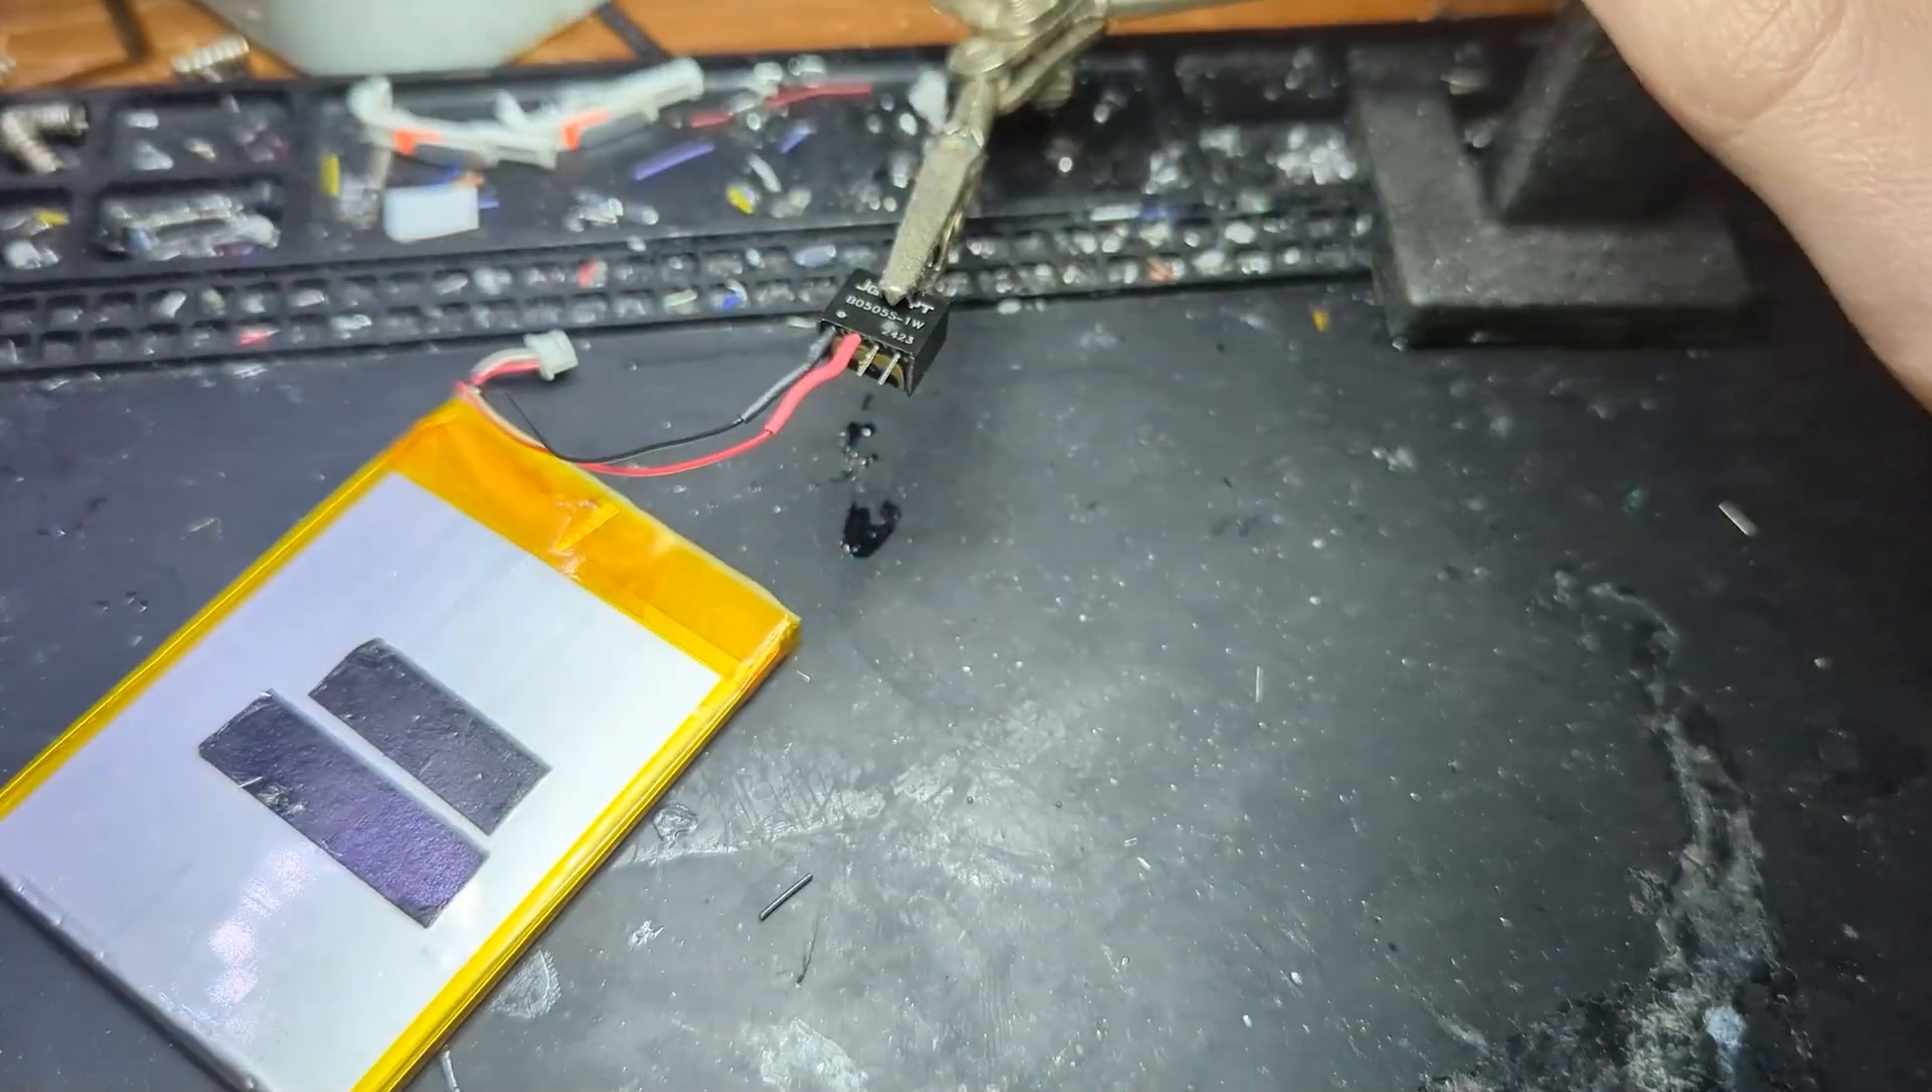So yeah now we've got to hook up the uh positive and negative leads to the battery like what I've done here.